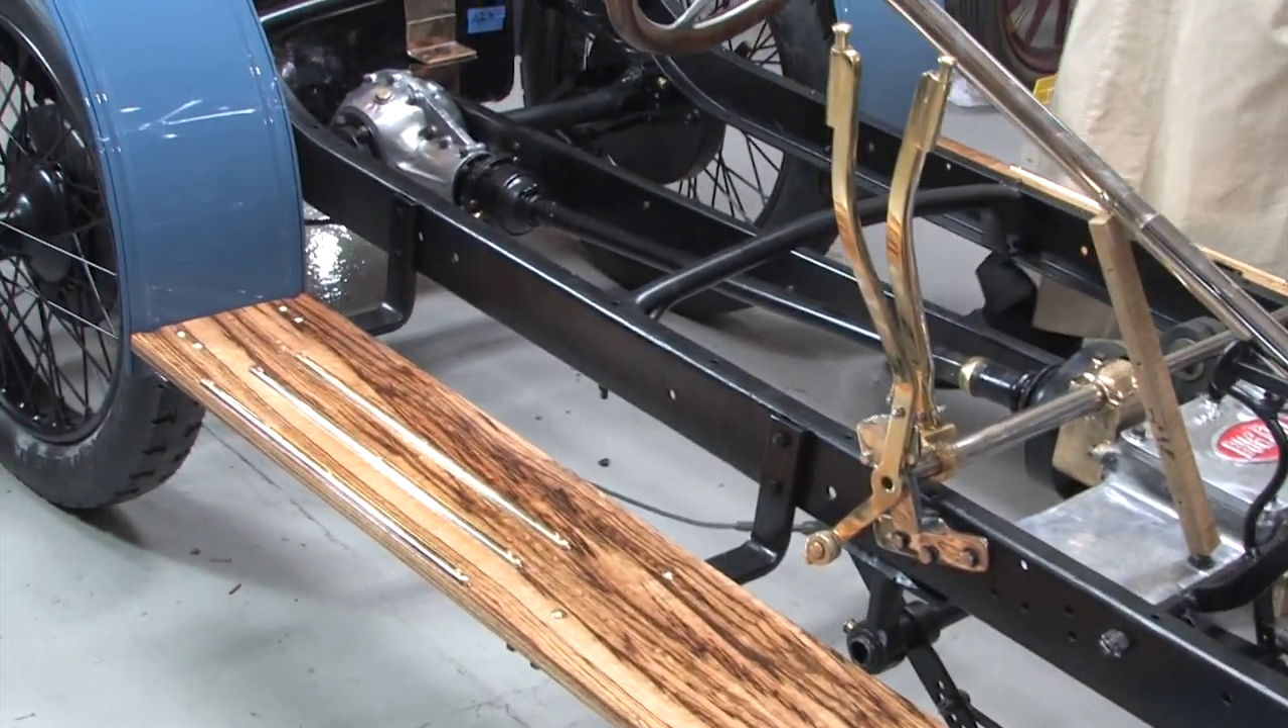We've now got the fenders on and the running boards and running board runners to step on.